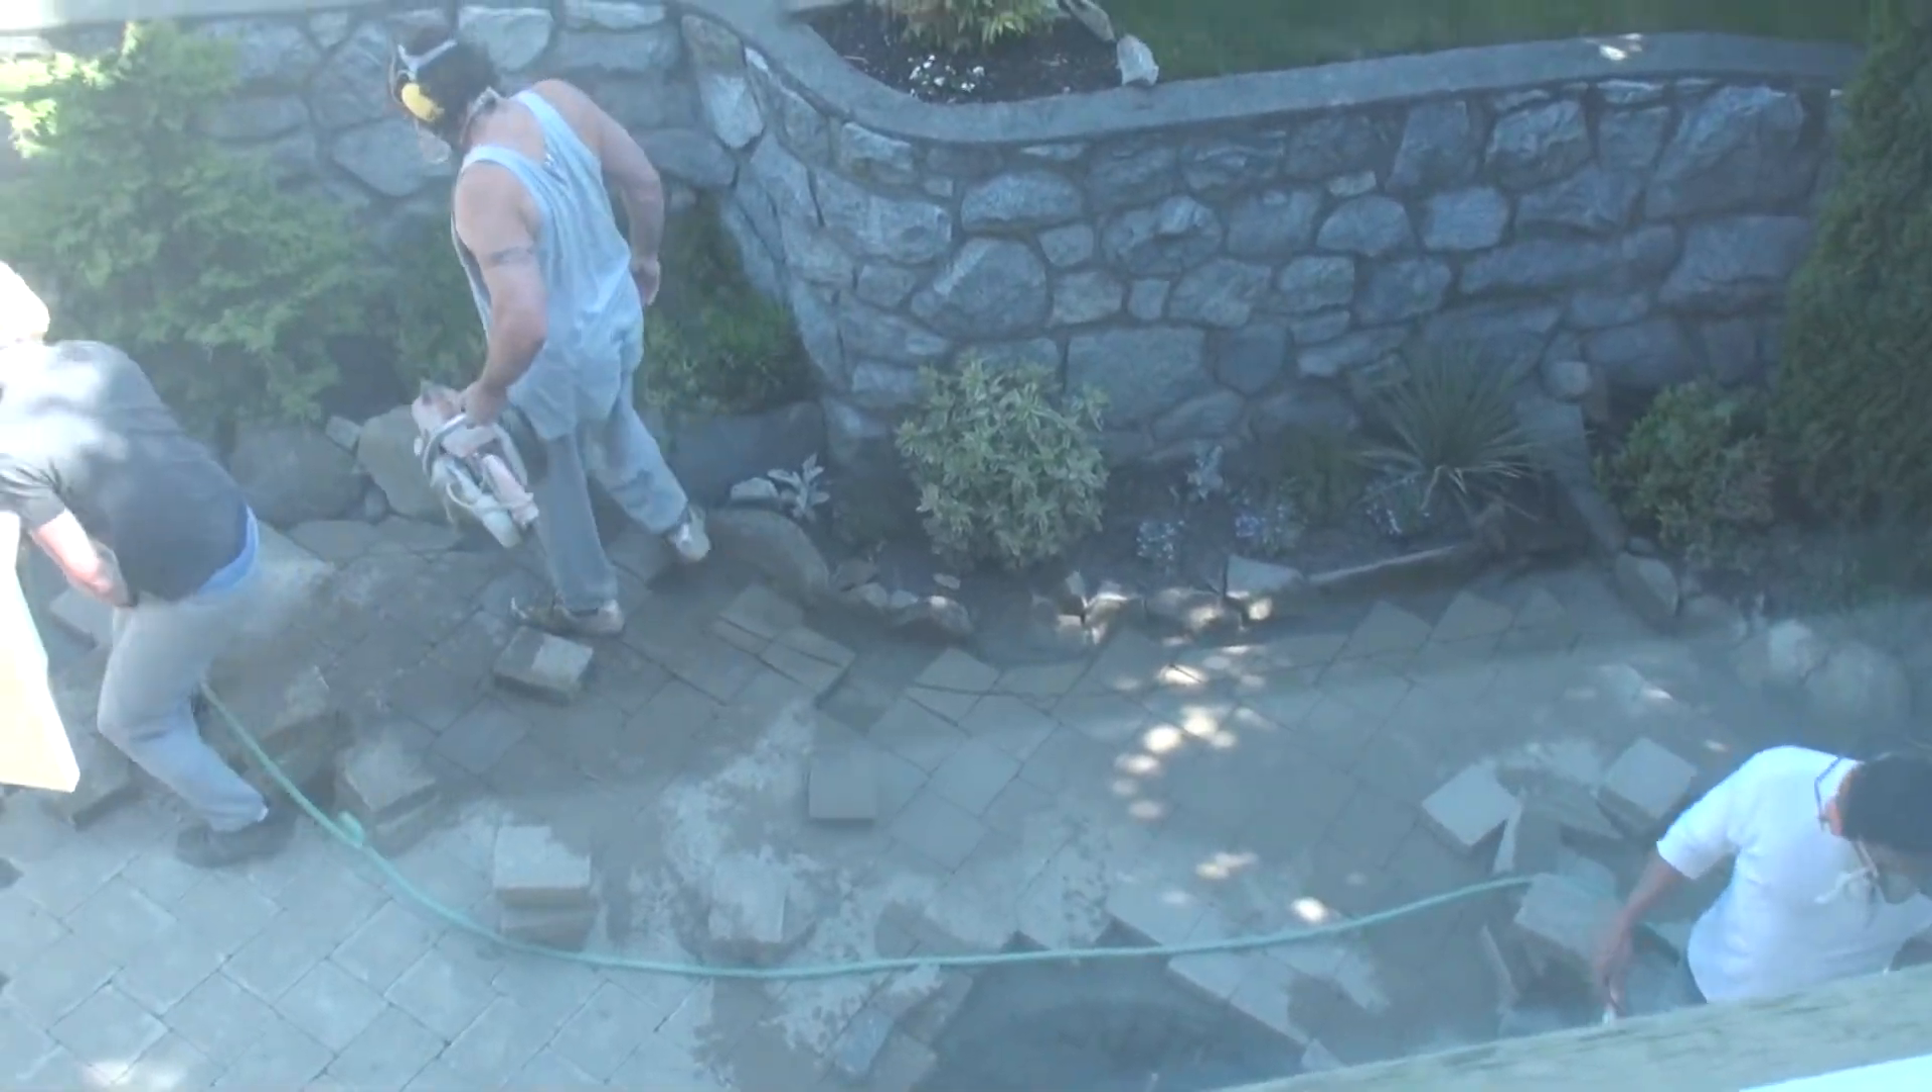As you can see we're still working on the laying of the Roman pavers.